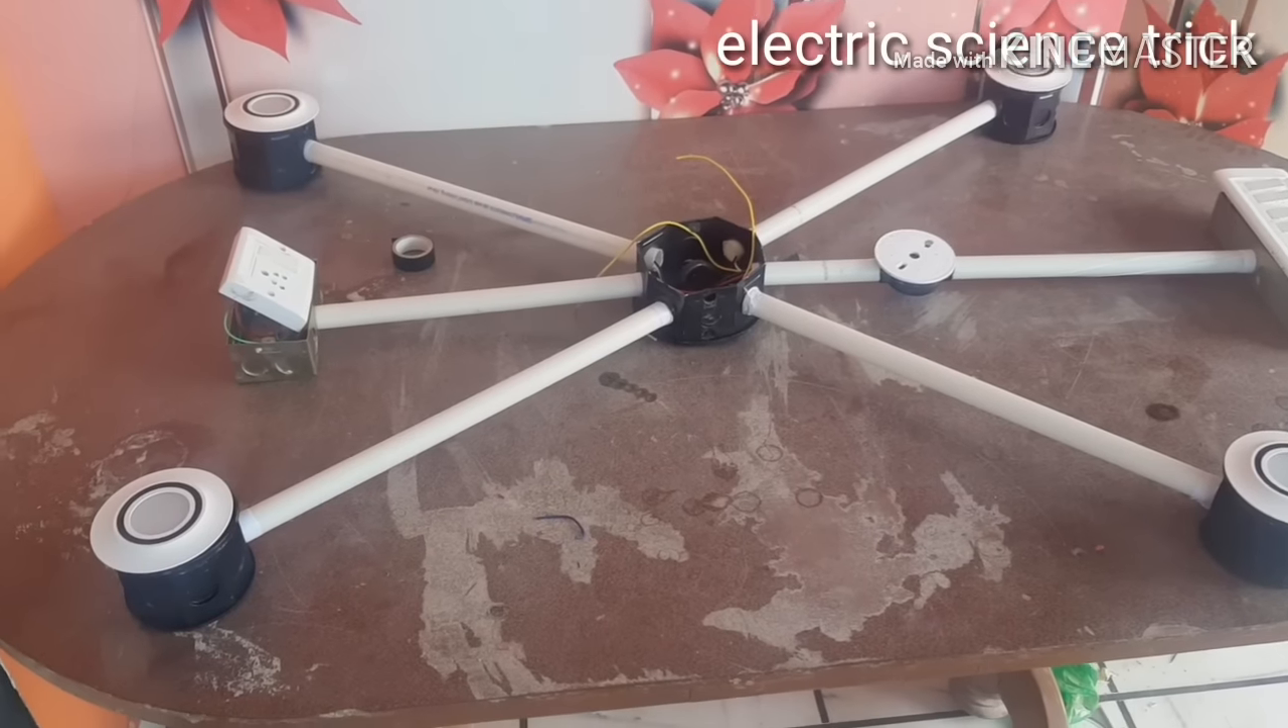सो गाइस मैंने यहाँ पर चारों conceal light लगा दिया है।